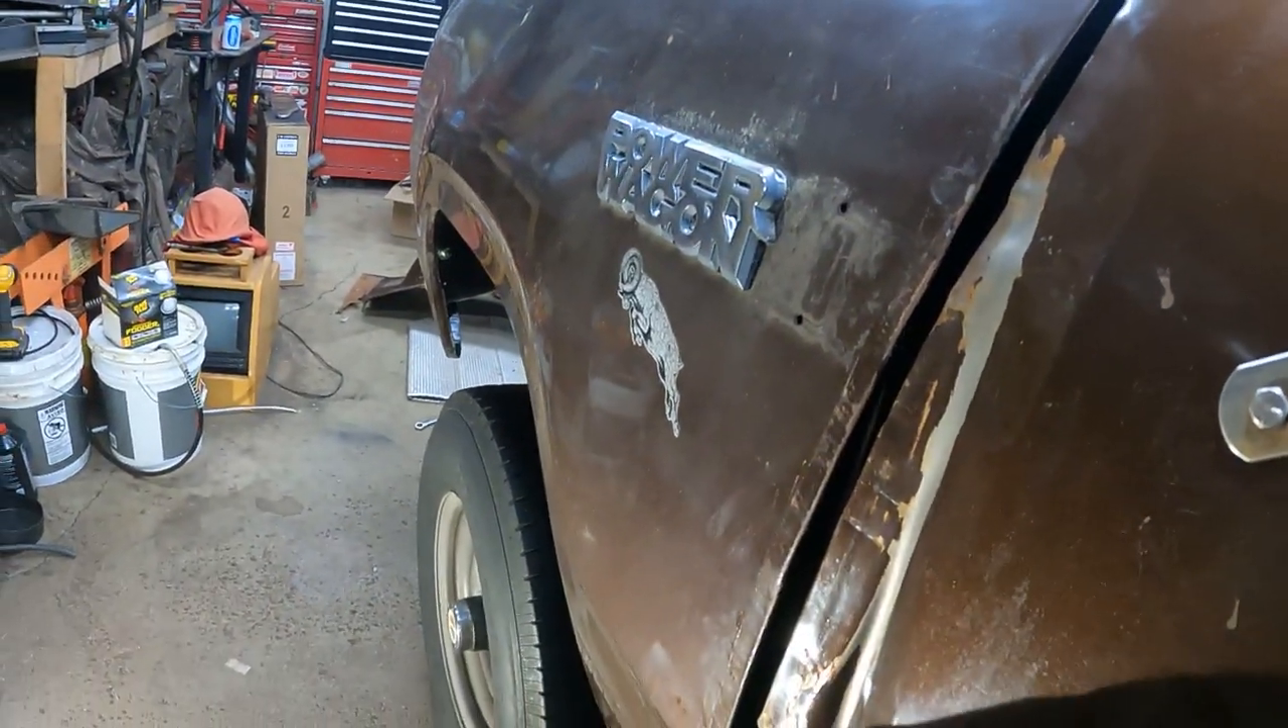Um, obviously you can see the gap is, the gap is very large. This fender is bent flared out a little bit. It's bent out here where it creased it.